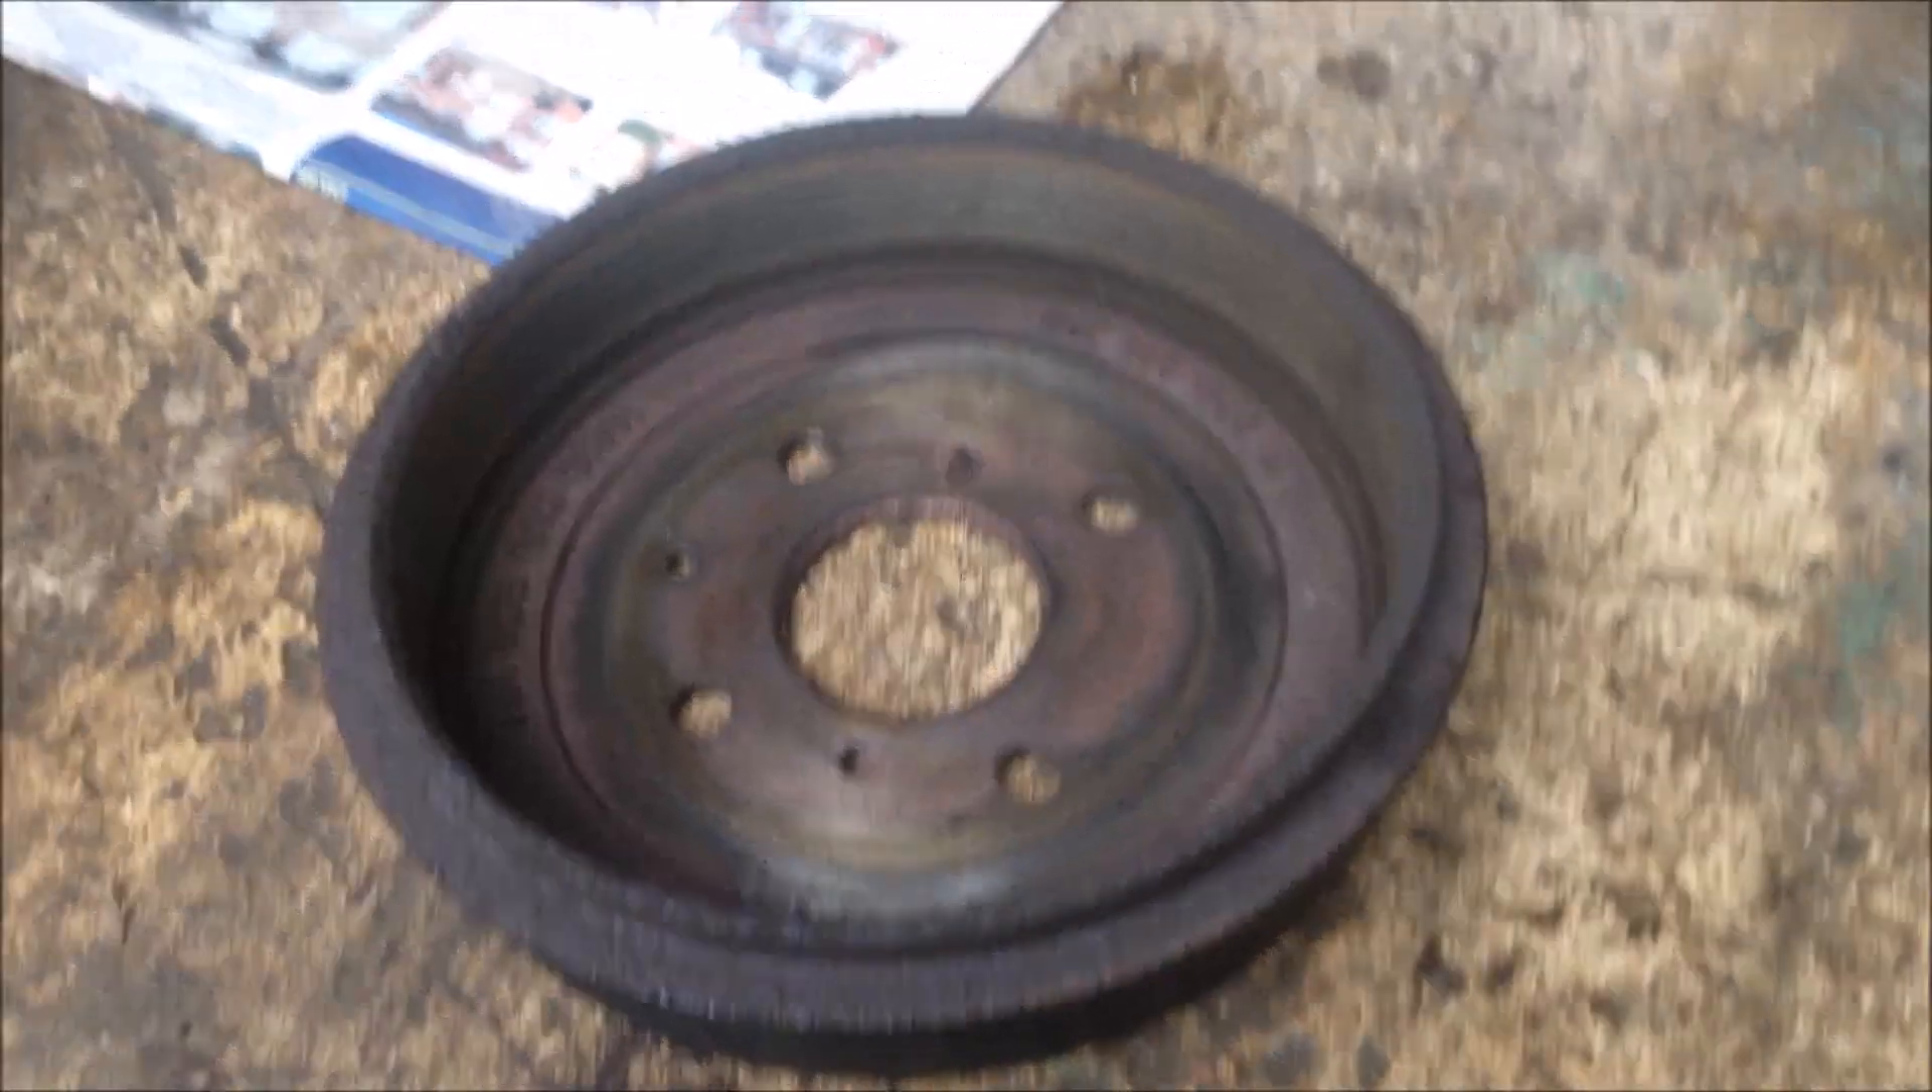Now we have the drum removed.